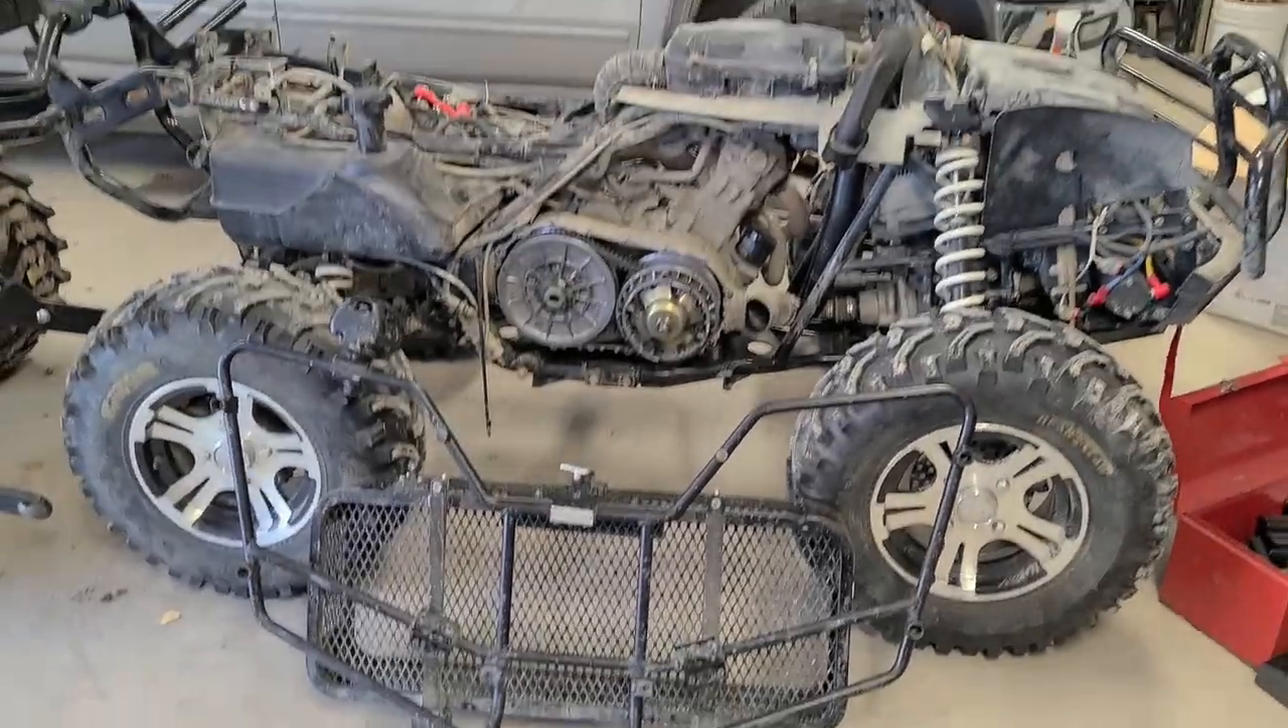And yes the Arctic Cat is still in pieces.